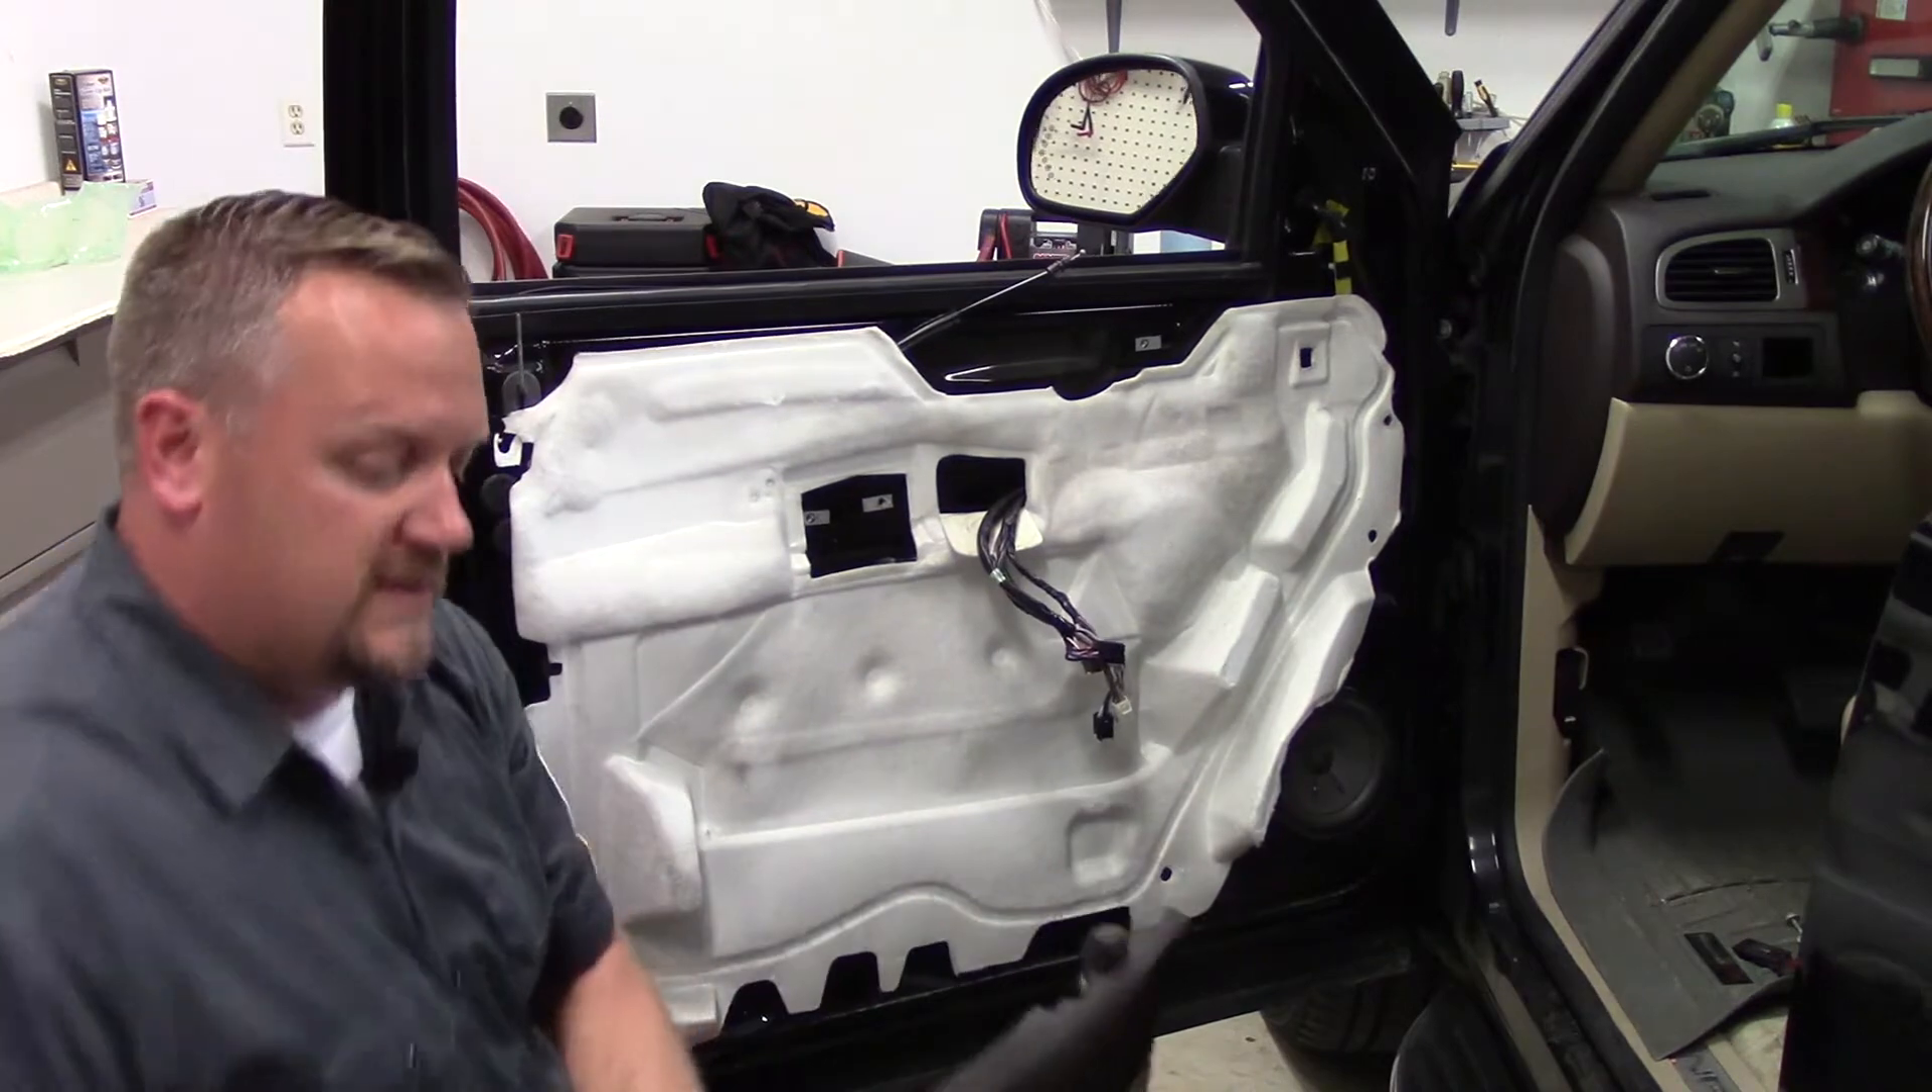I've got the door panel off.